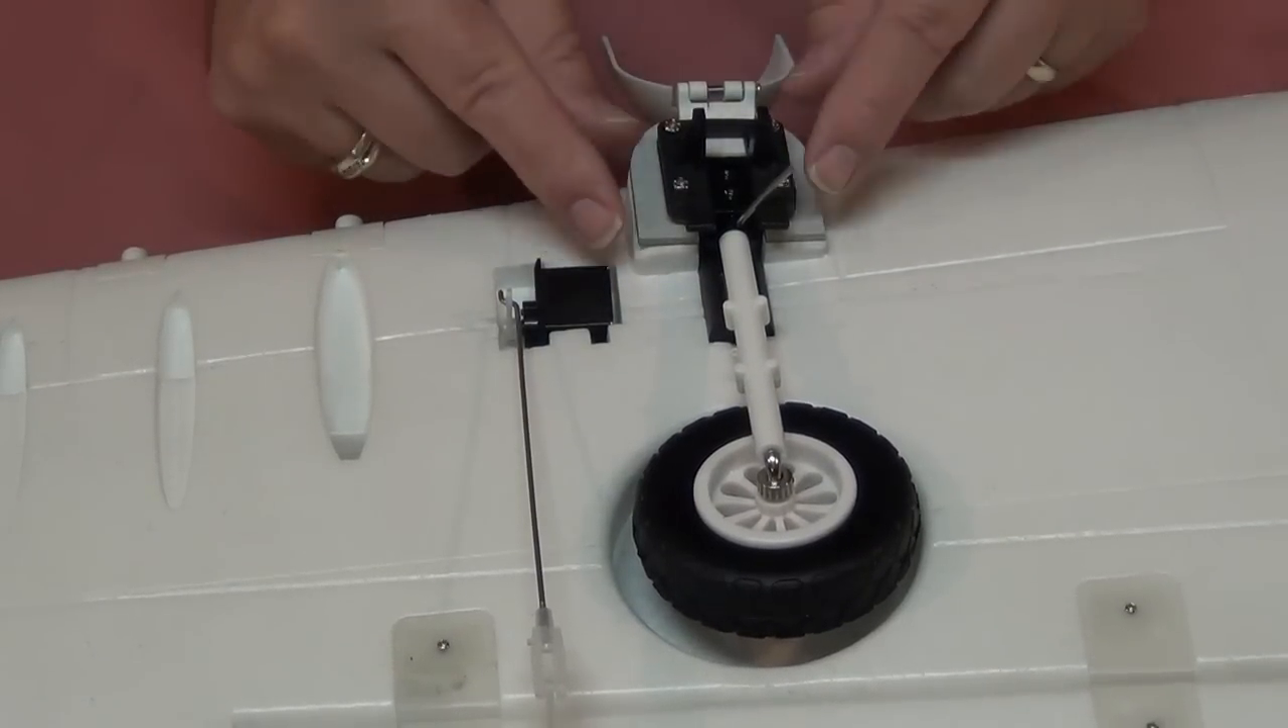So we've got the gear mounted.